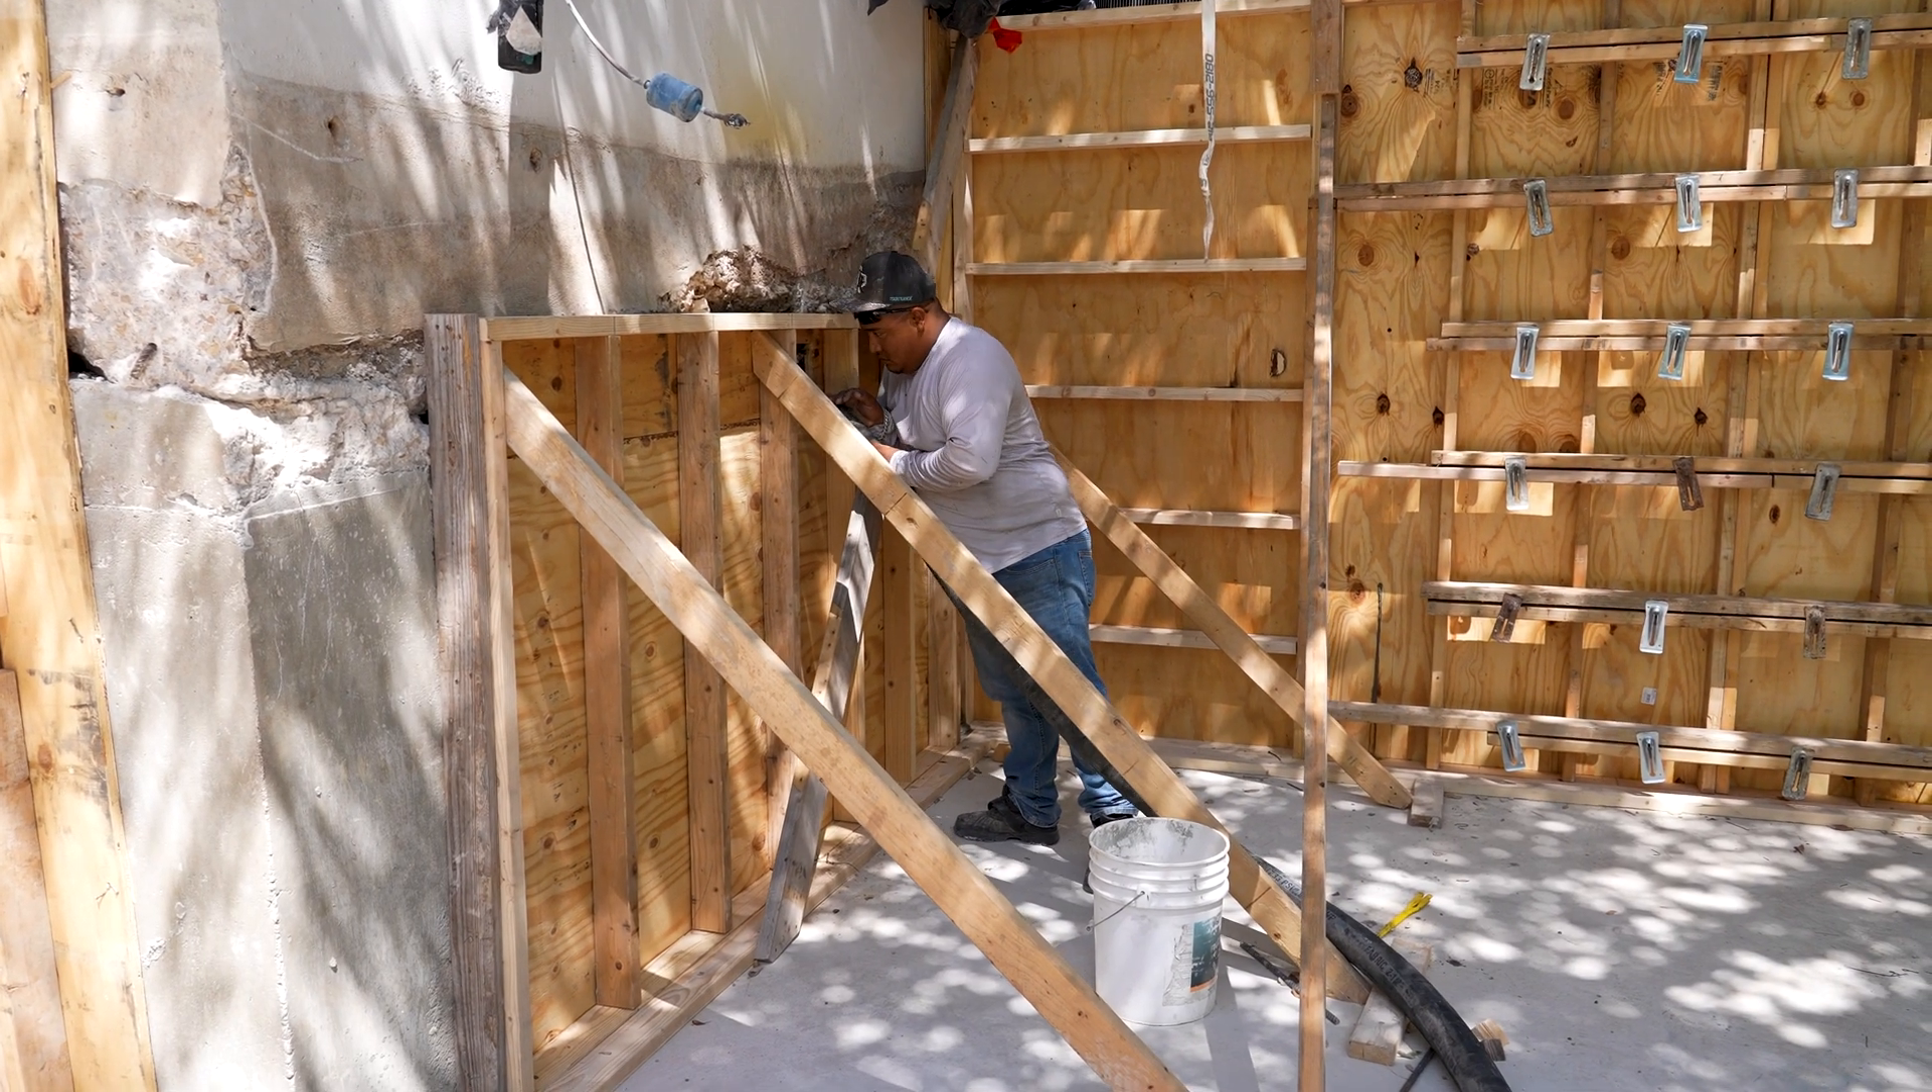Moving over to here this was the next part of our day is we got all of our forms up on the existing foundation.